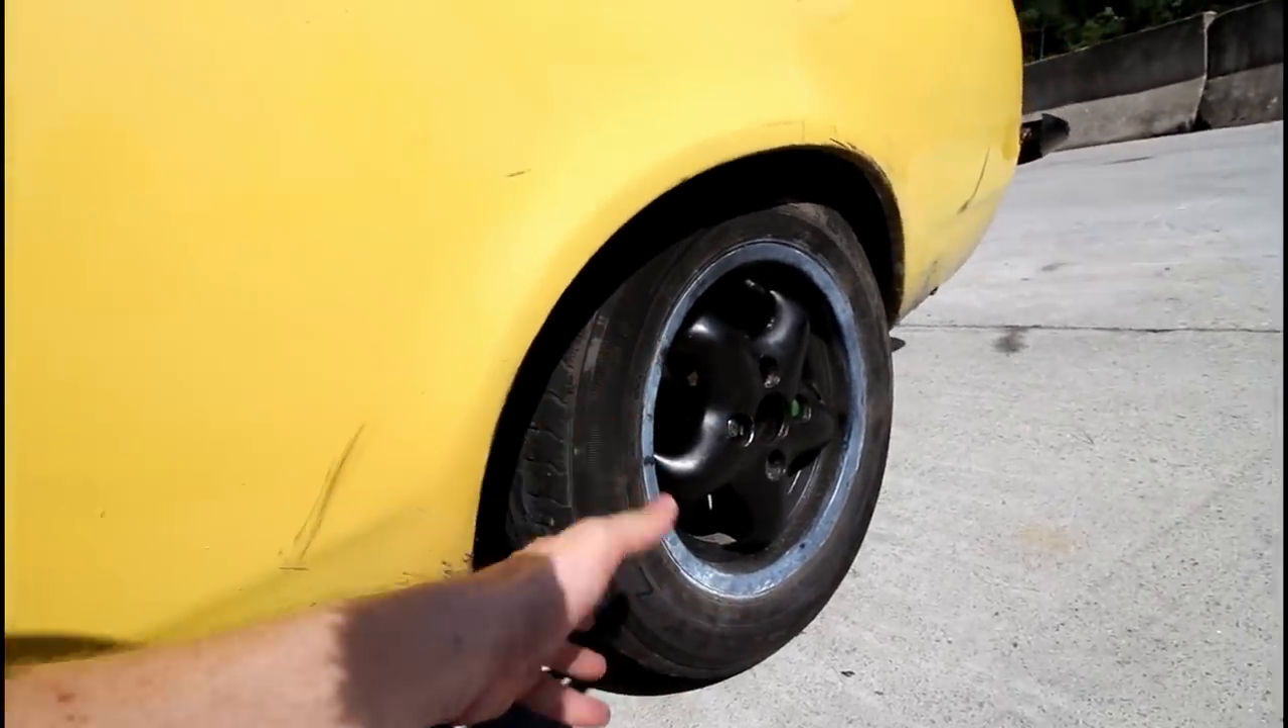Galera, já botamos aqui a roda de volta.